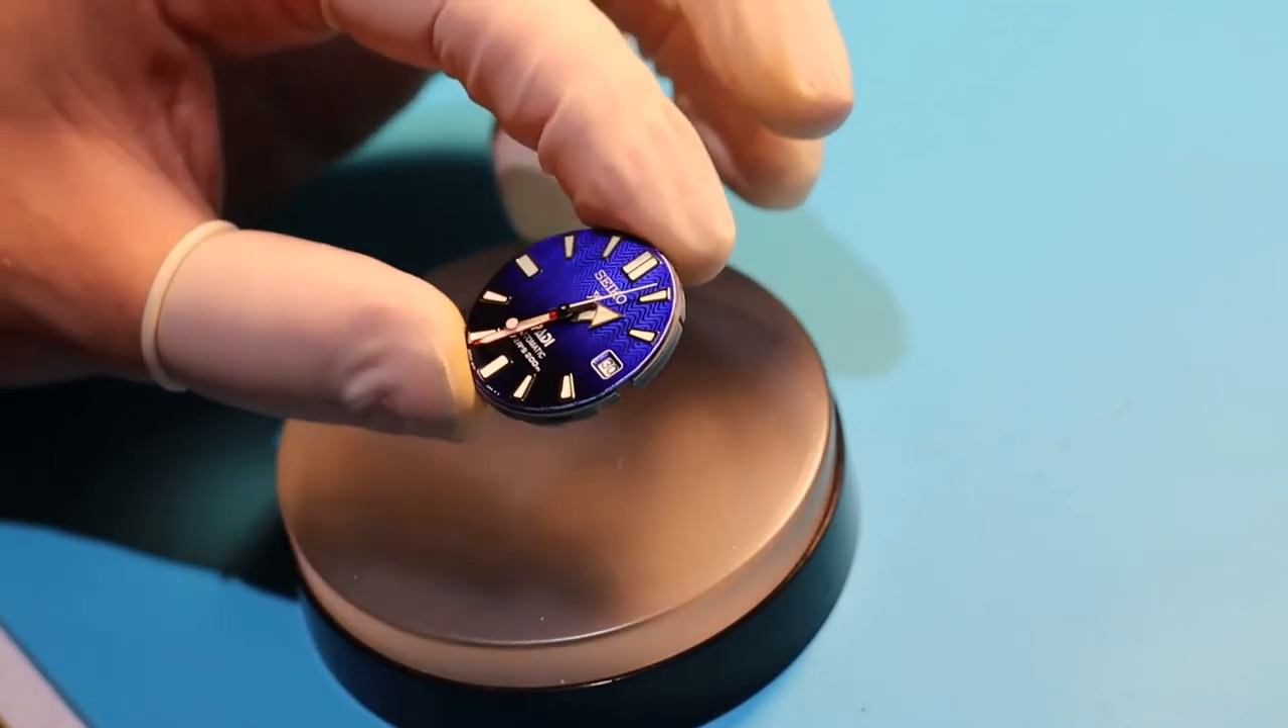All right, so now that we have all three of our hands installed, the dial is going to be undergoing one last final cleaning.